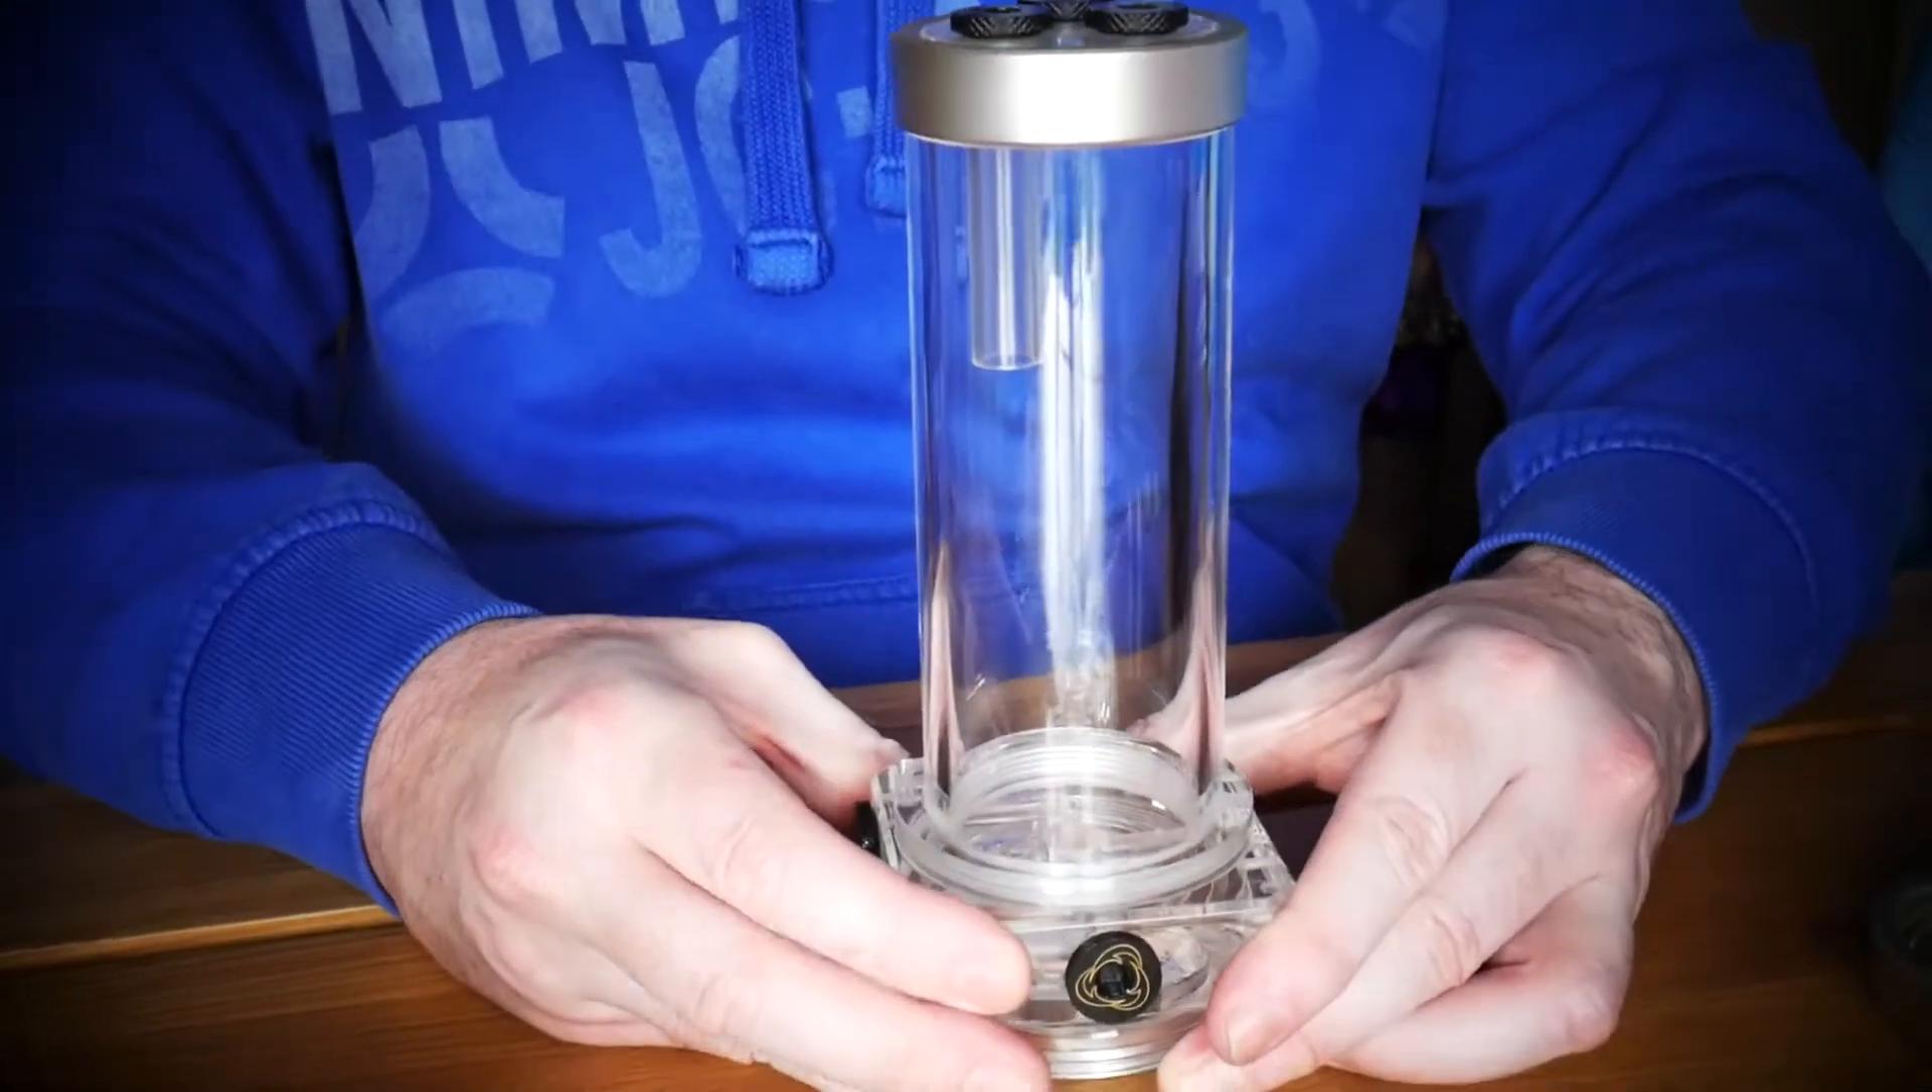And that is your reservoir onto your pump top.